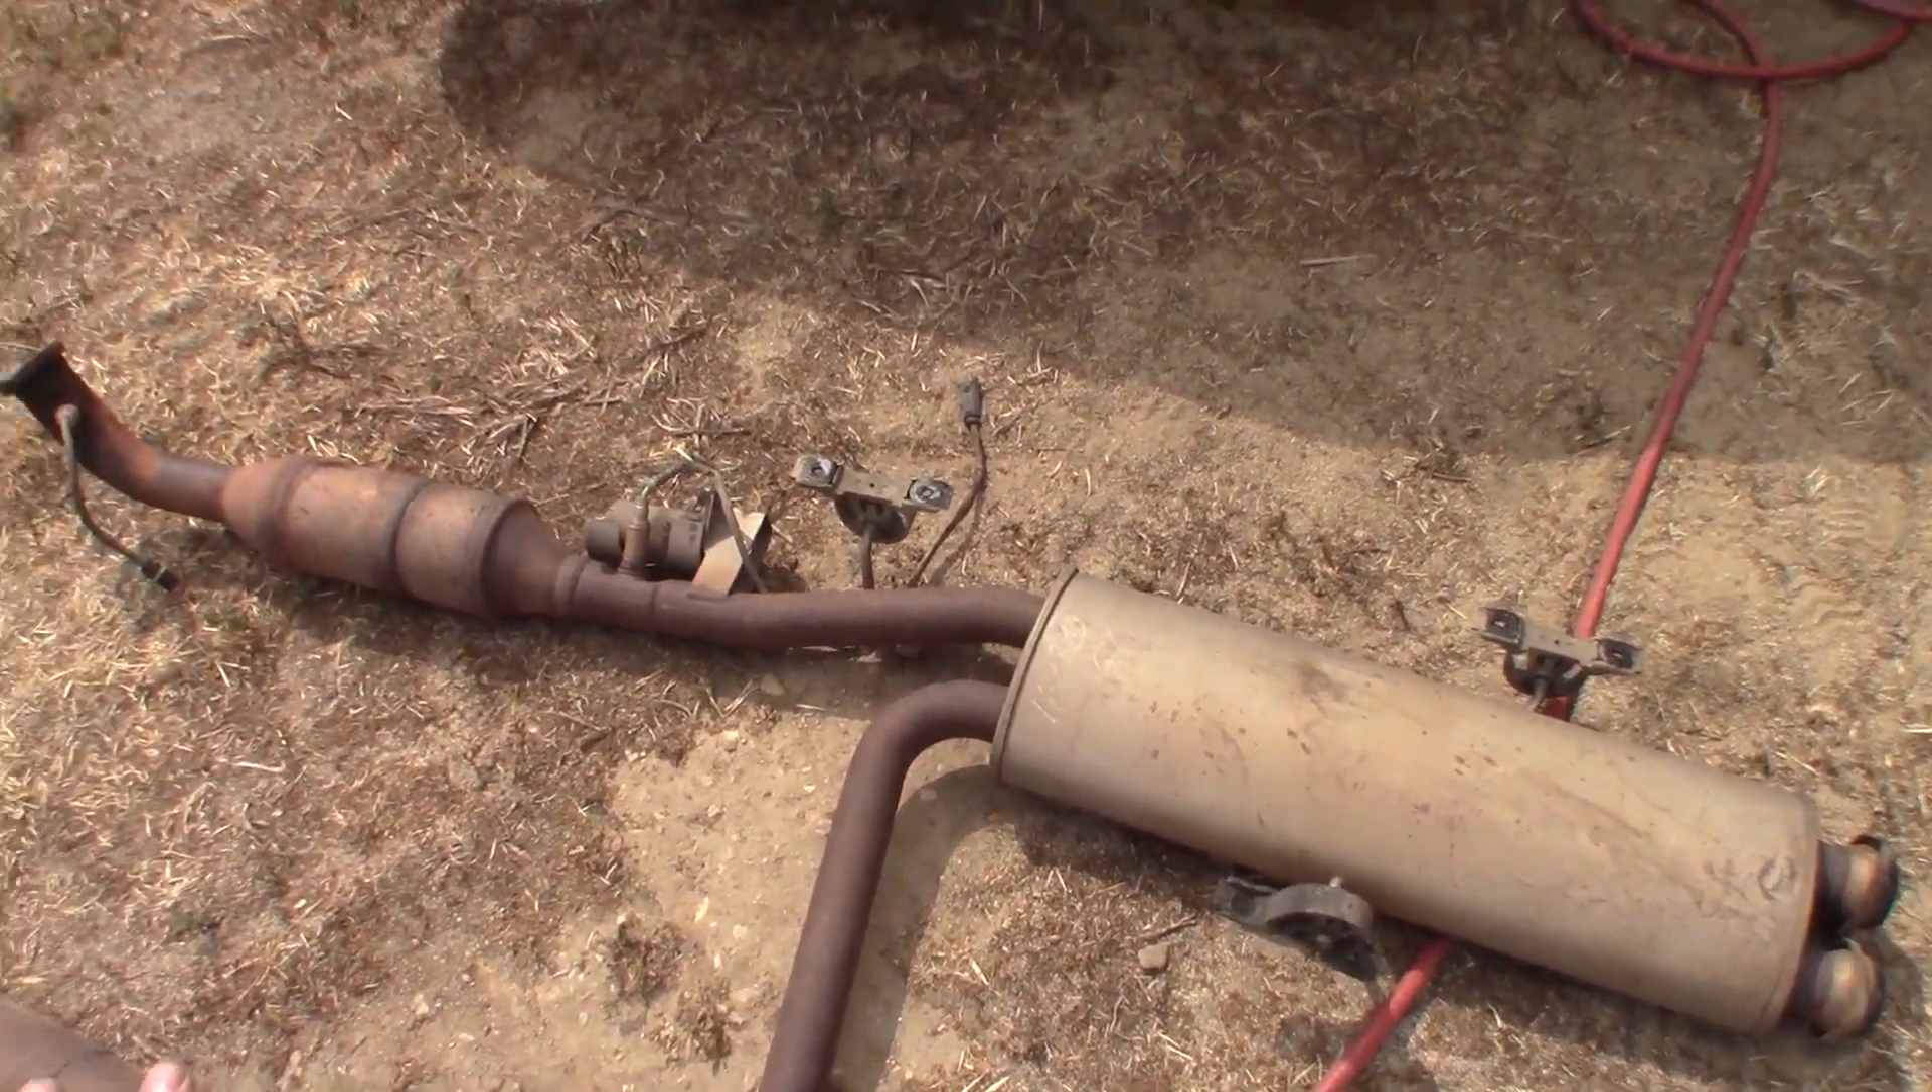But anyway, as you can see, we took out, uh, the middle section of the exhaust.